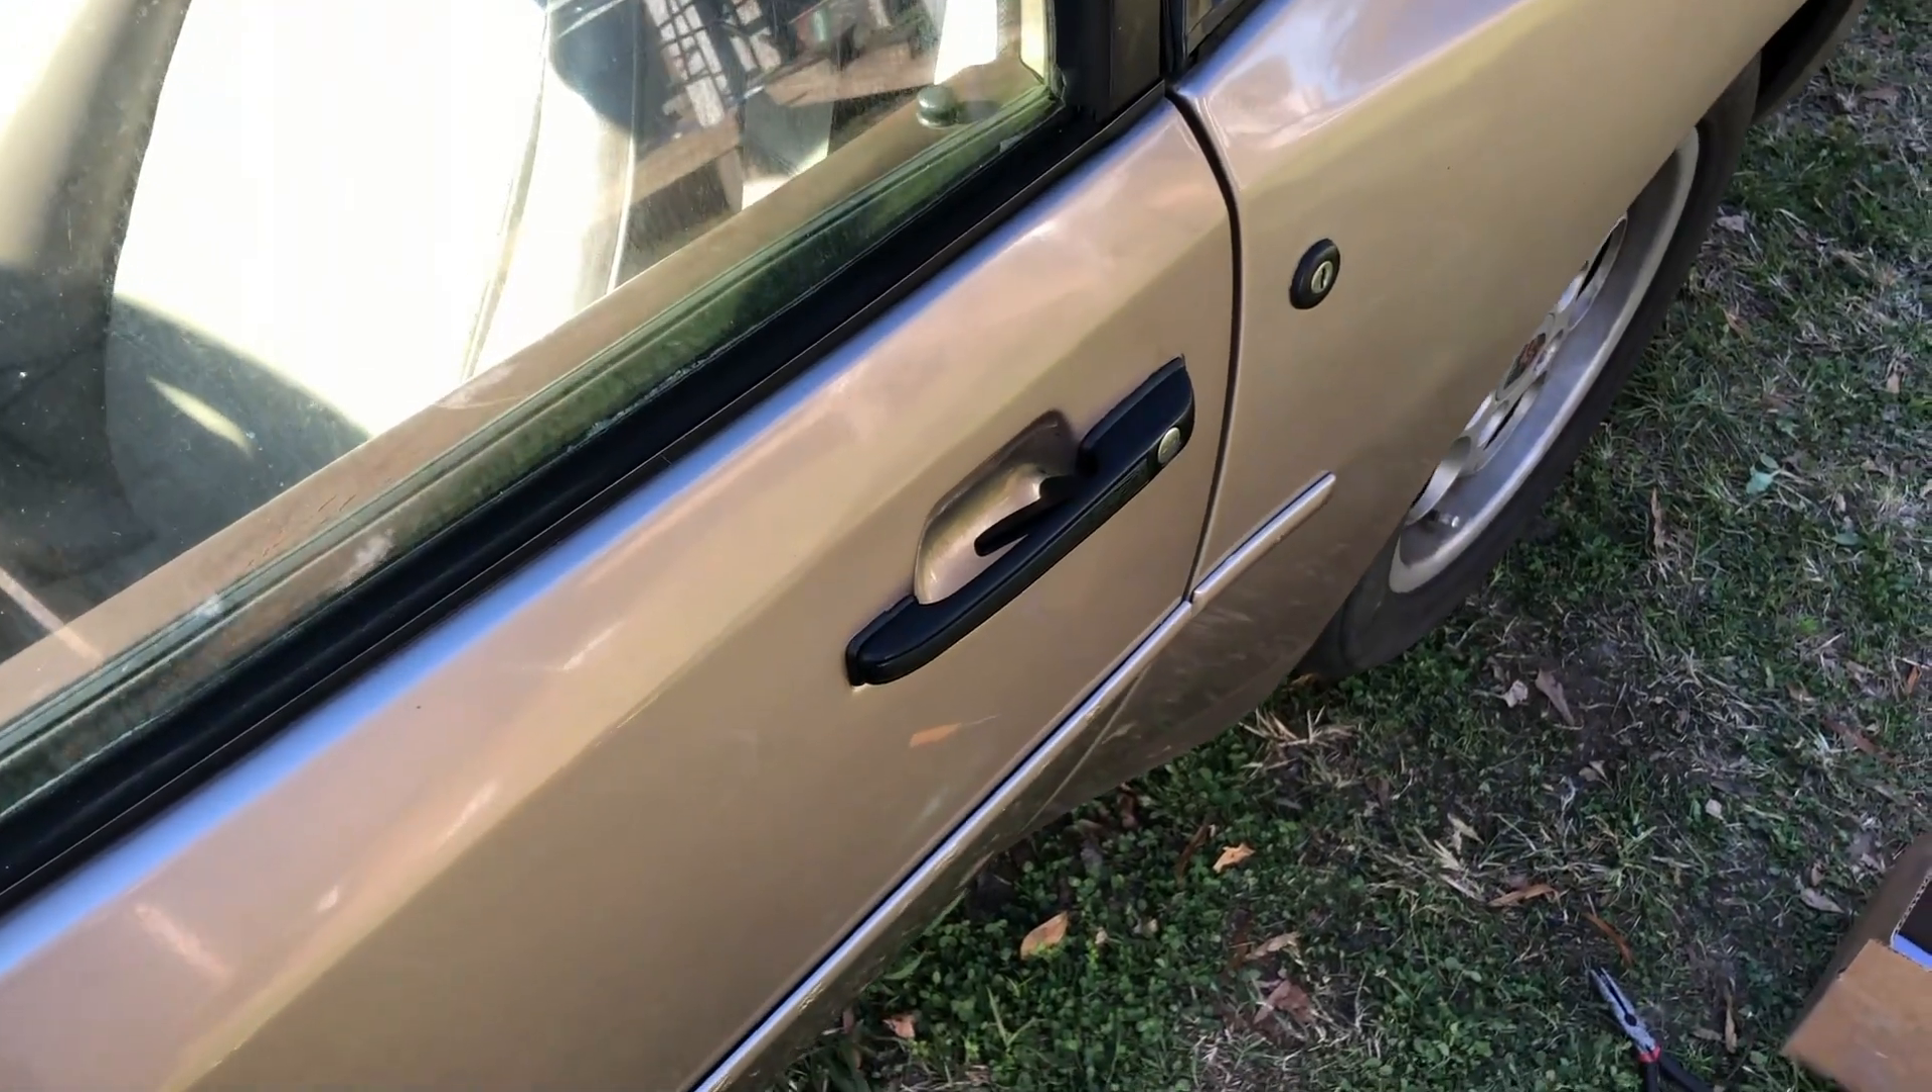All right guys I got the door handle back on.